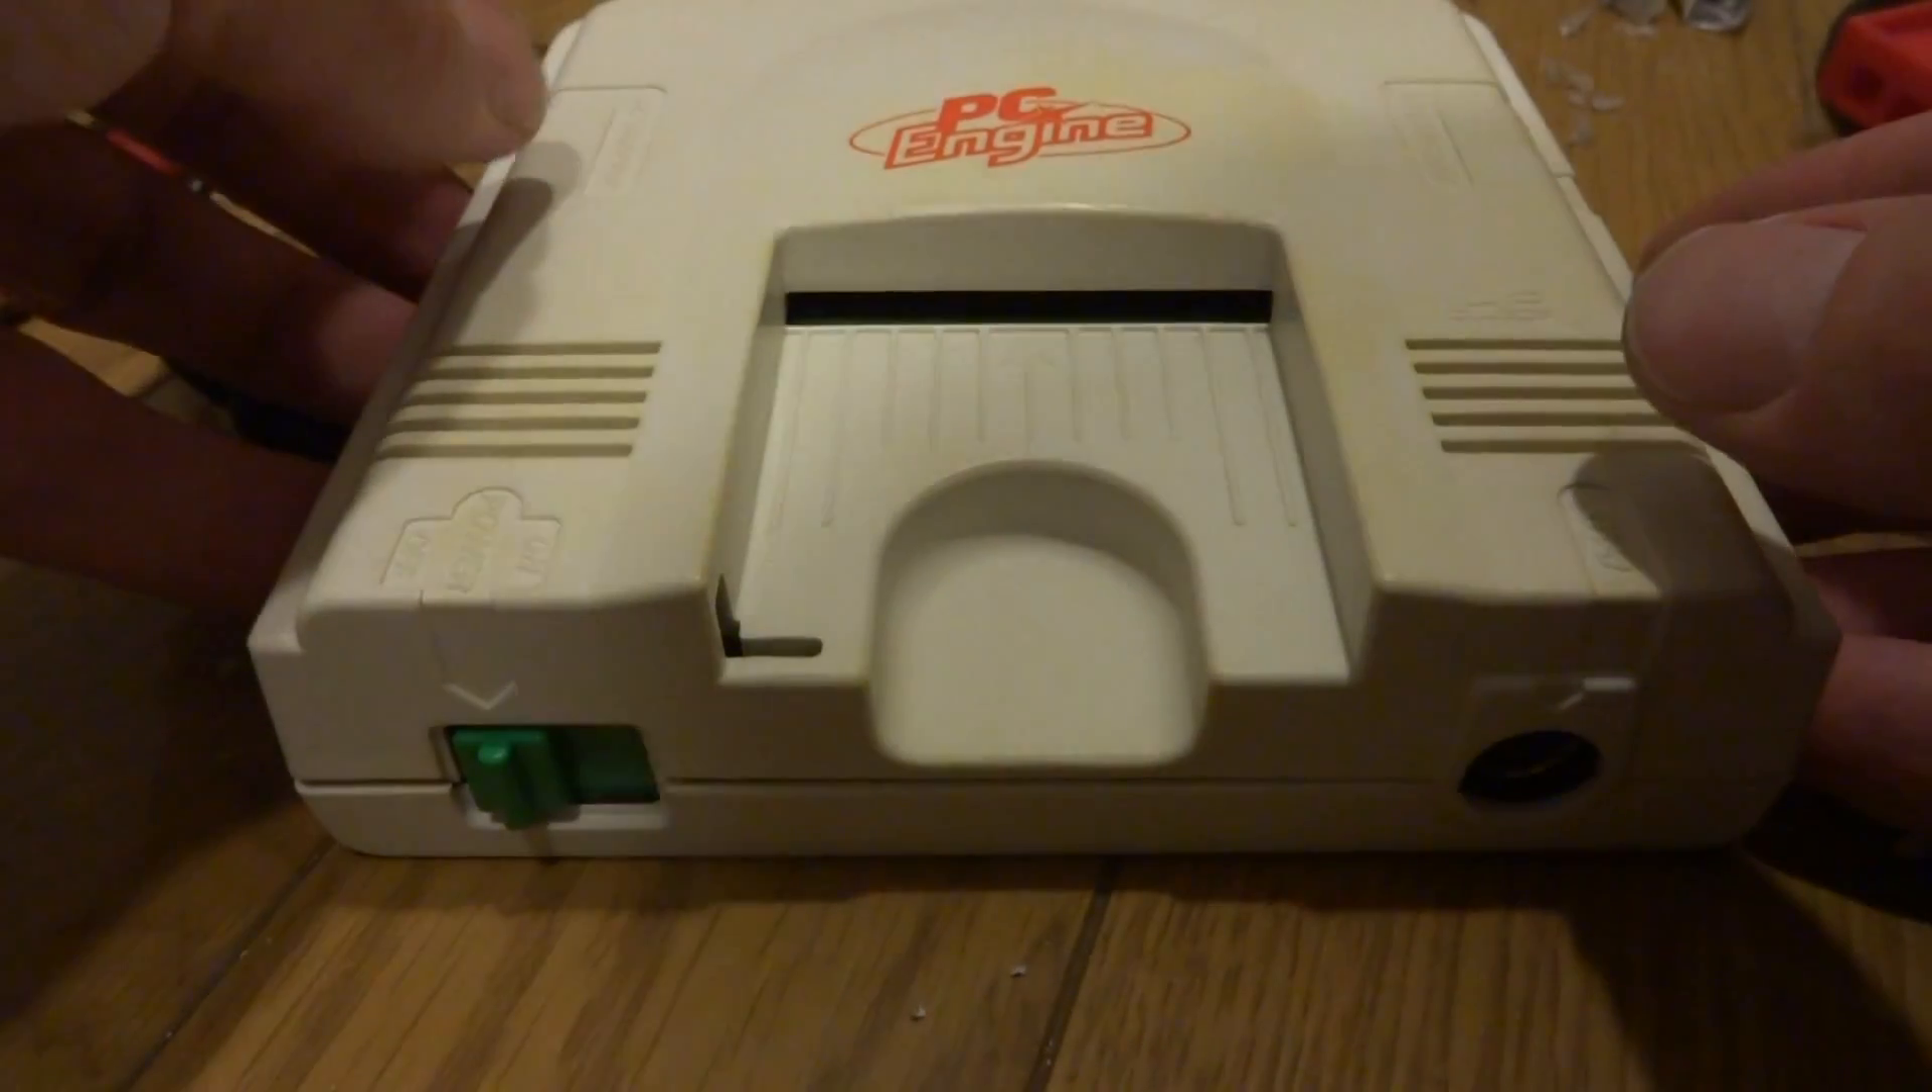Okay so as you can see here we've got the PC engine all put back together.